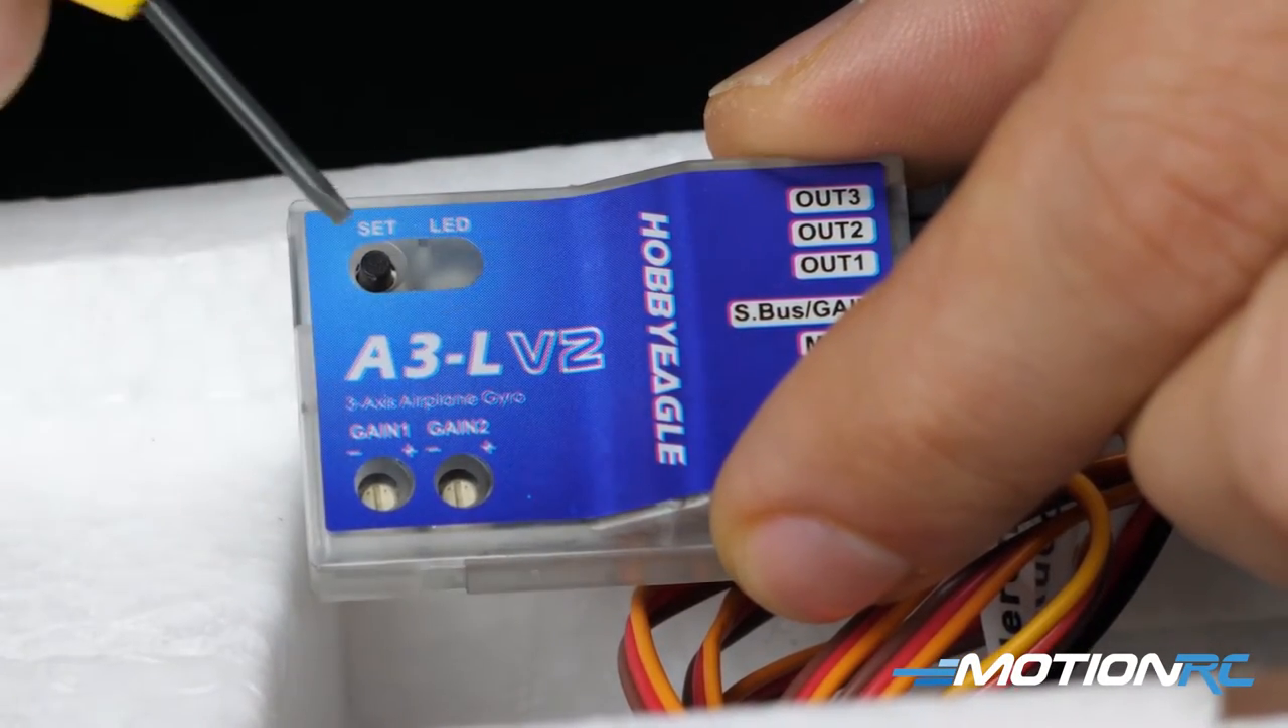Now I haven't fixed the gyro yet because I want to make sure it's all programmed.